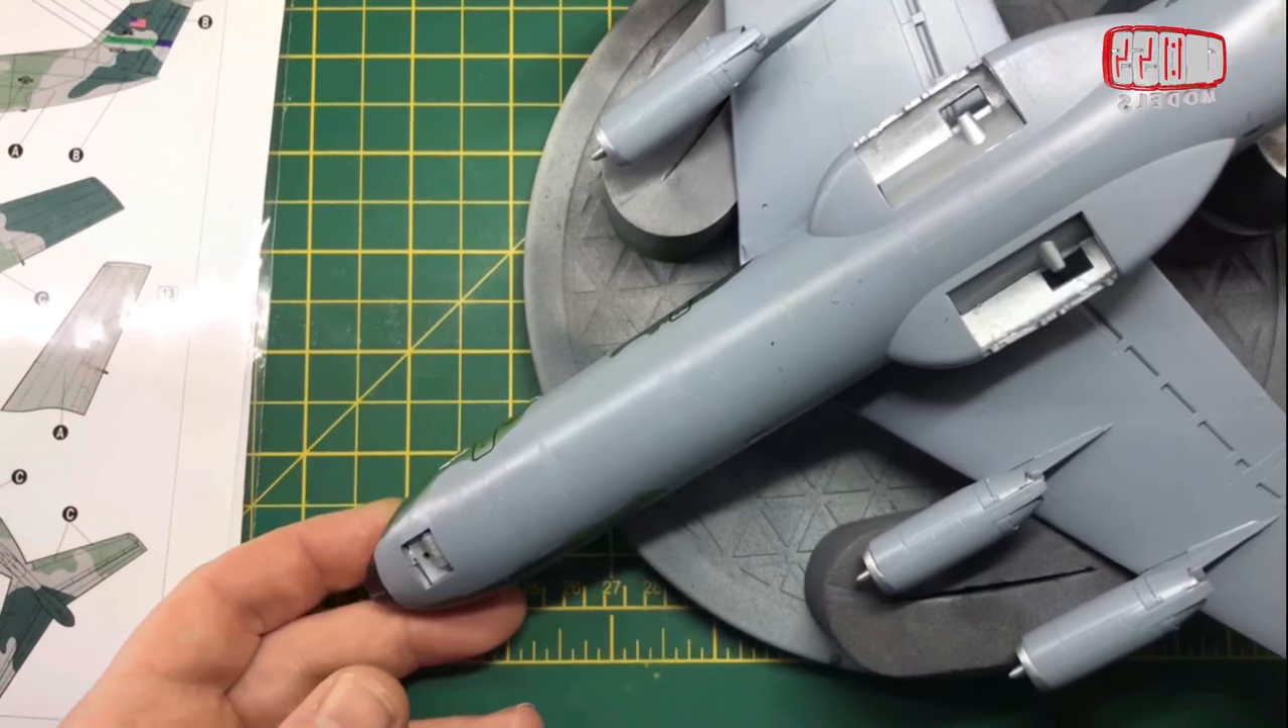On the underside we've got the the wheels to go on and the the covers.